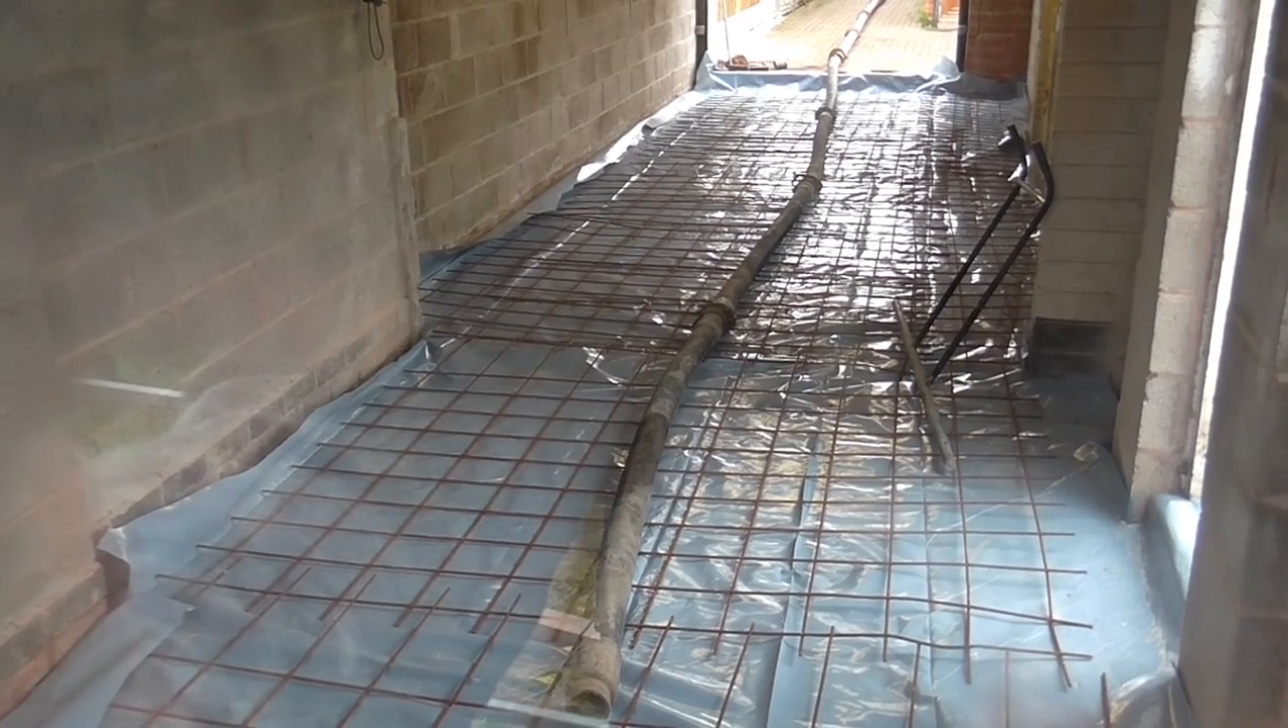The steel mesh is in and the concrete pump has been assembled just waiting for the lorry to turn up.